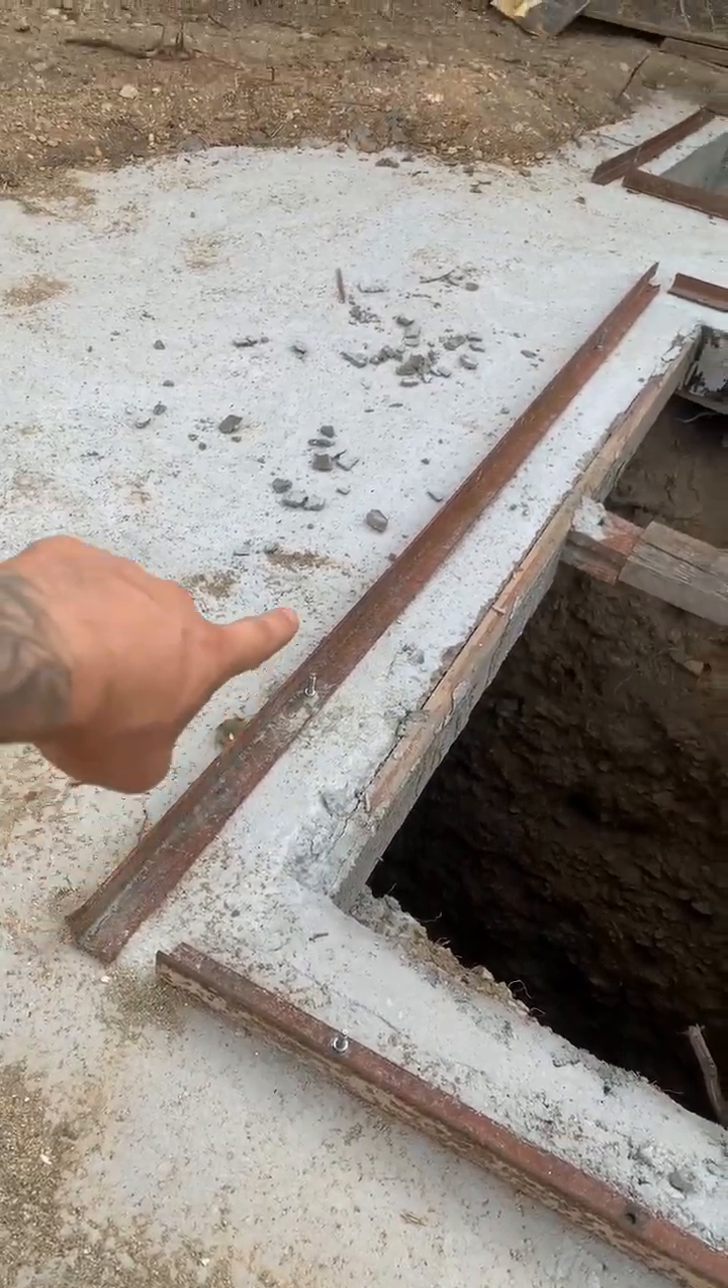I've created this frame around the side which i have bolted as you can see into um the concrete.